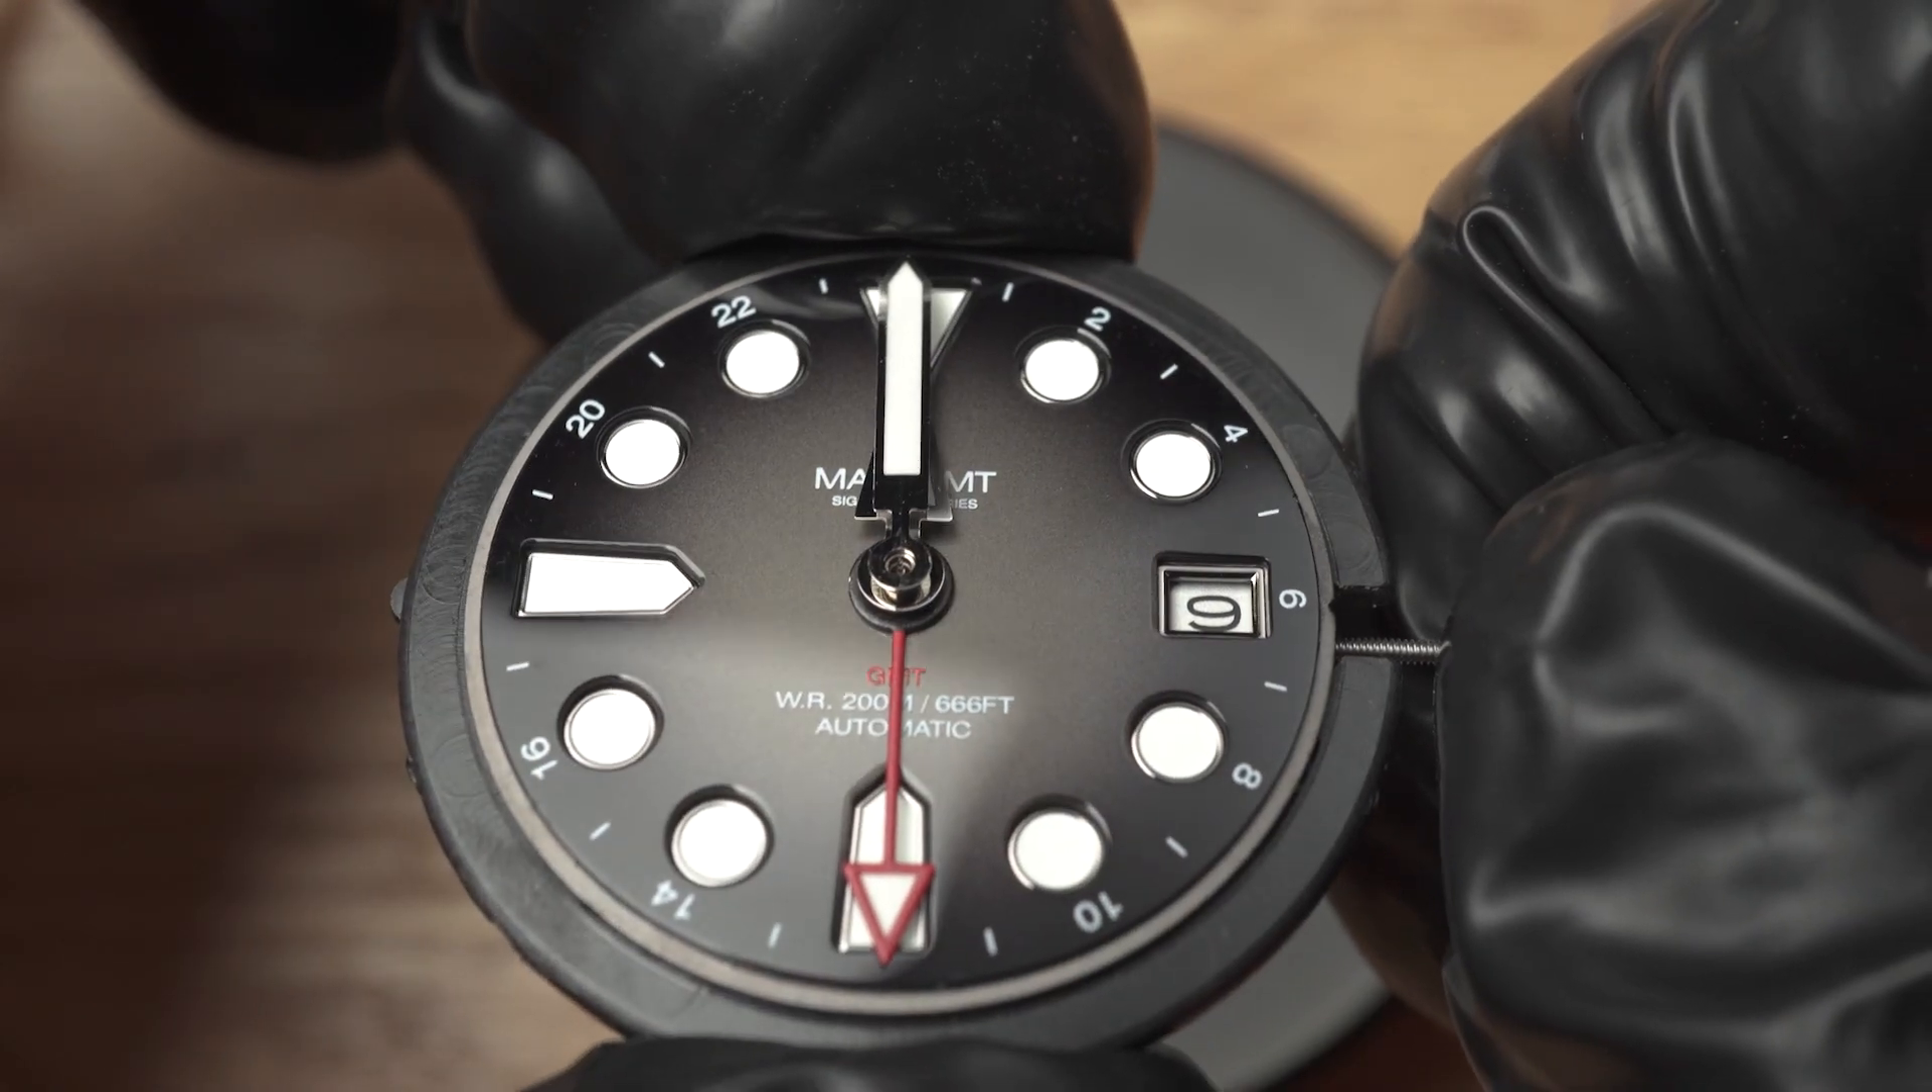And then loosely attach the minute hand. Let's check the alignment. This looks good.